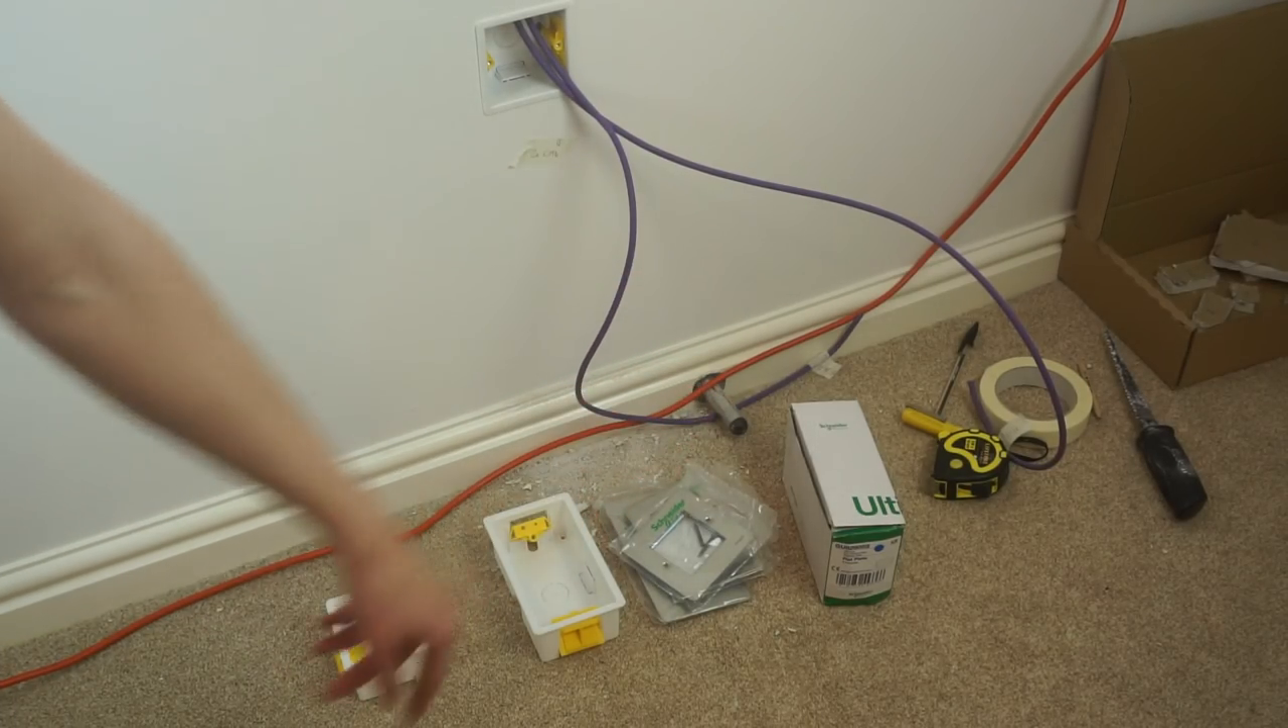So I've already installed the back box here ready for the faceplate to go on.